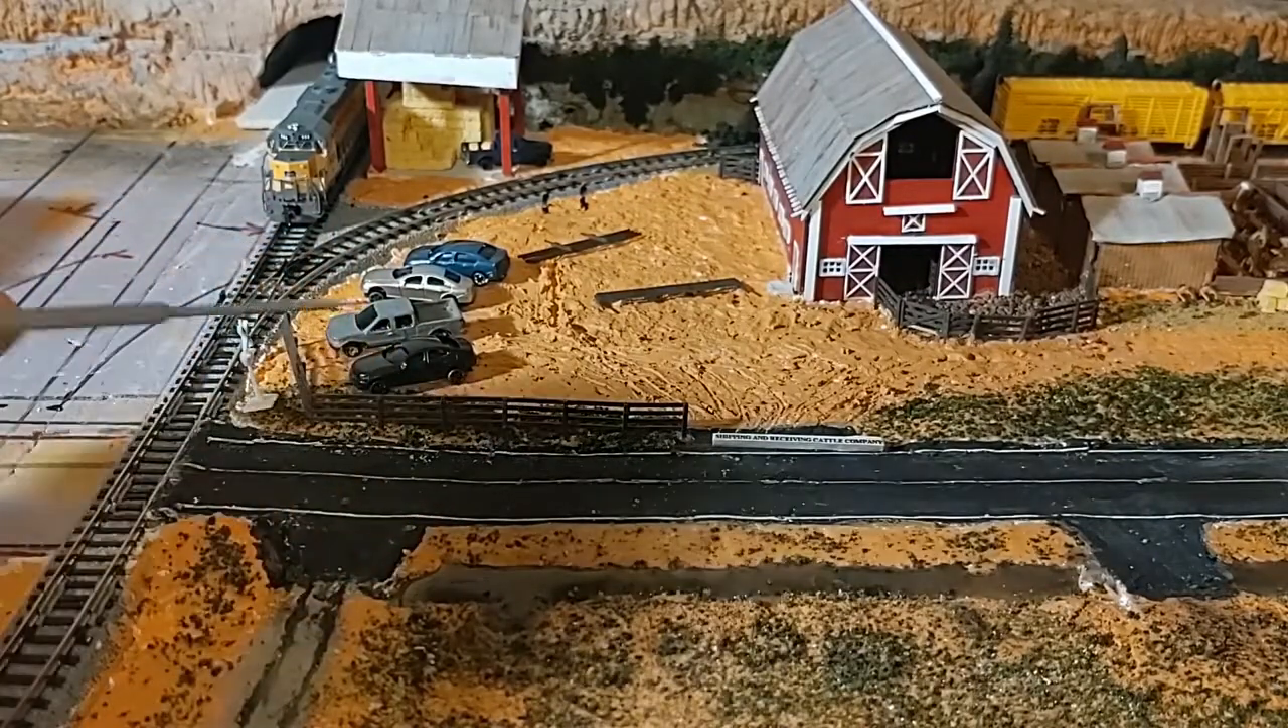So as you can see i've actually started to put uh a fence section in here and we've got a corner here.